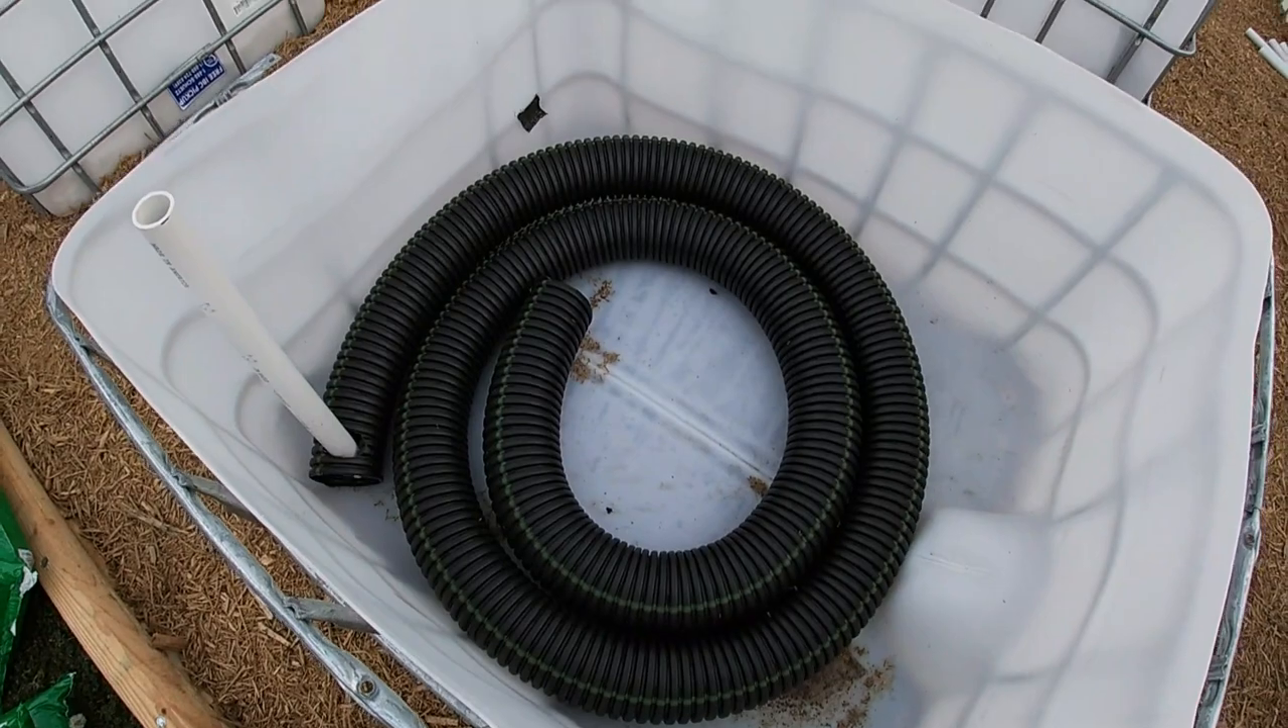What we've done inside is we have four inch perforated drainage pipe wrapped around the bottom.